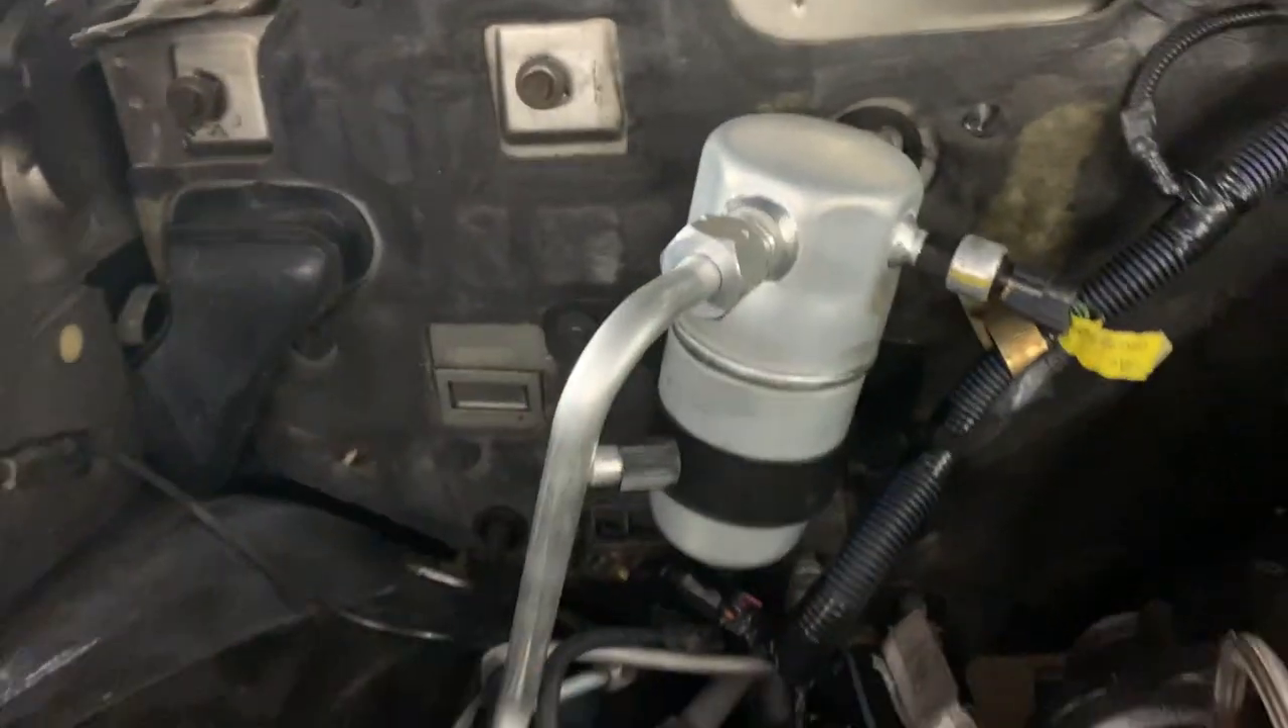We also went ahead and installed the 1995 receiver dryer and the 95 AC line kit.